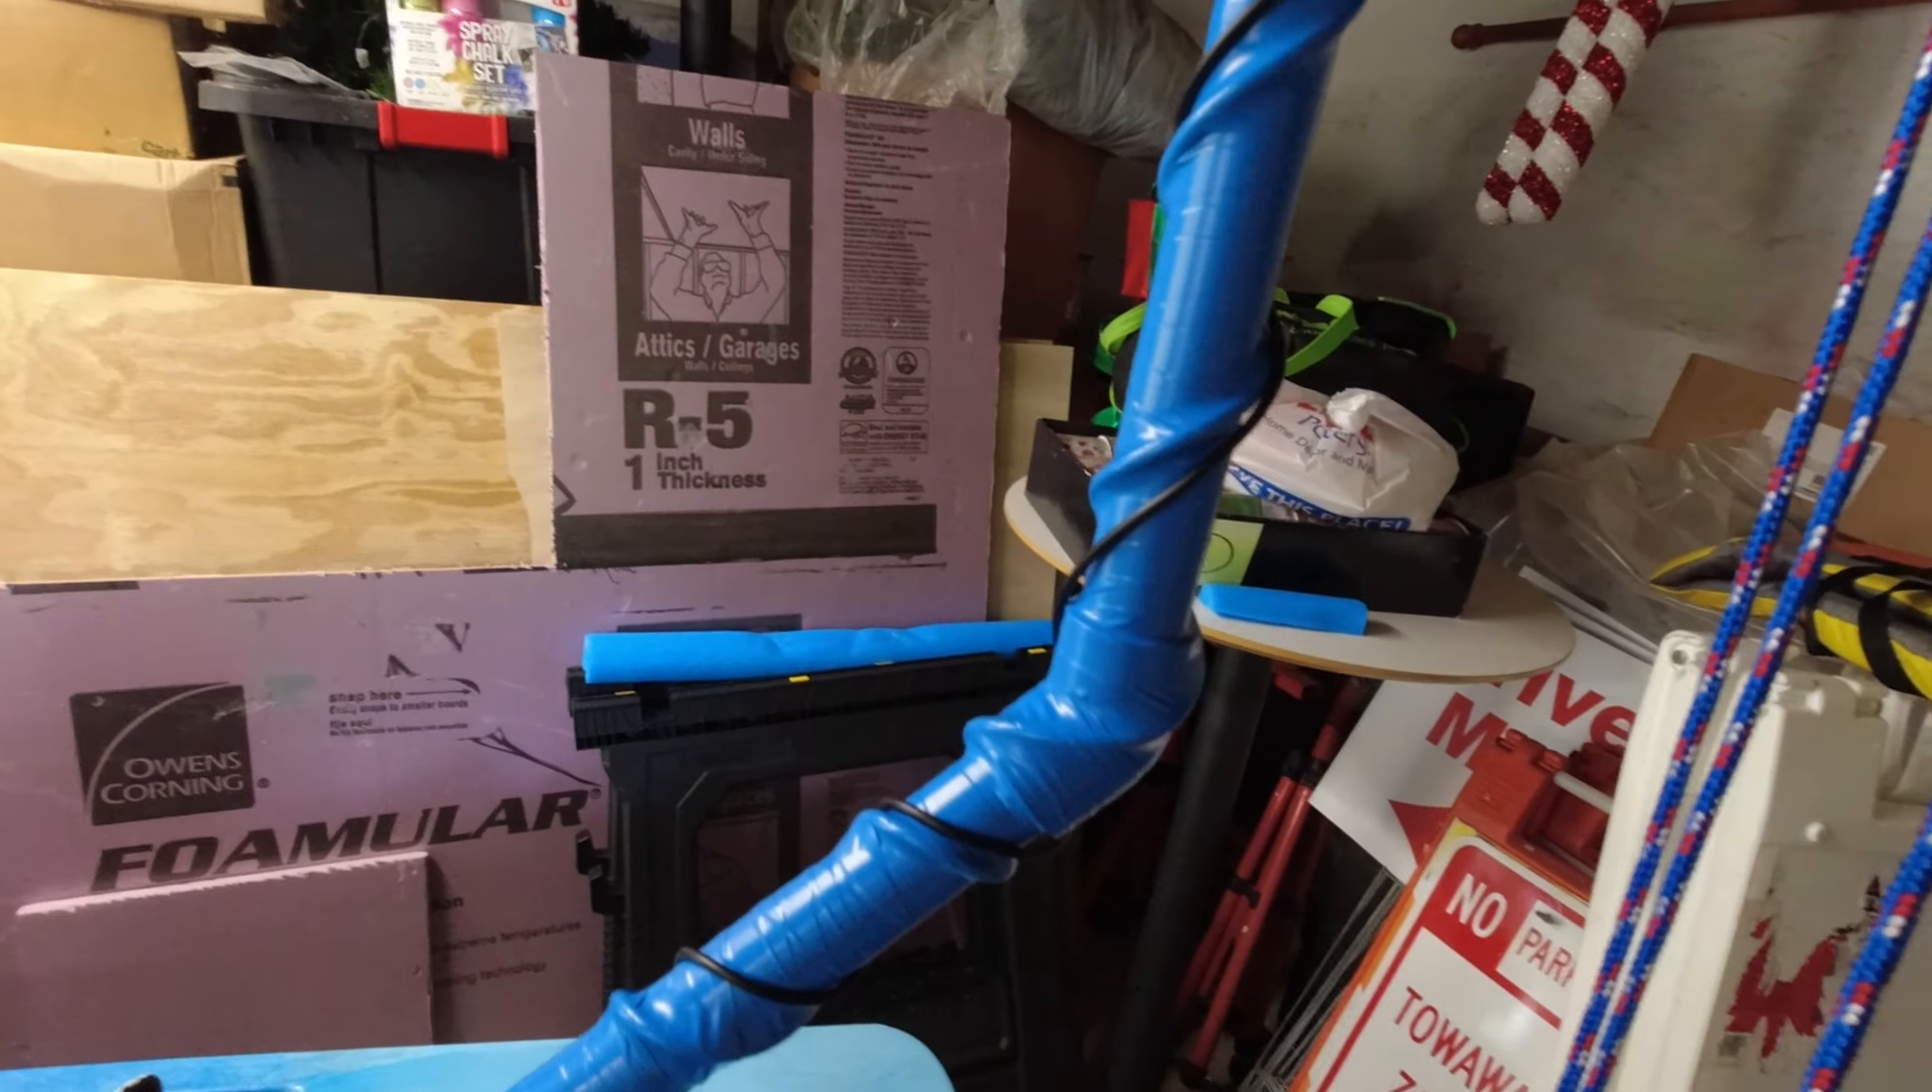I haven't taped this in yet that's the audio cable.